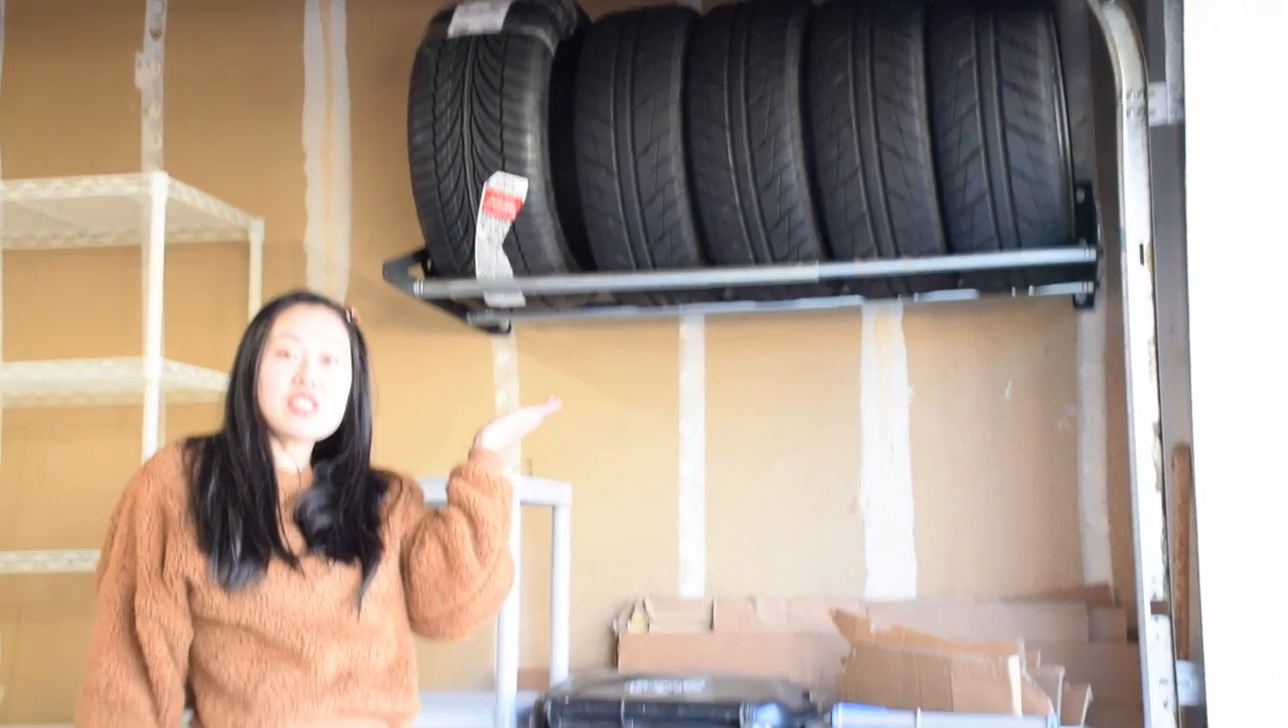So we're done with the tire rack install.